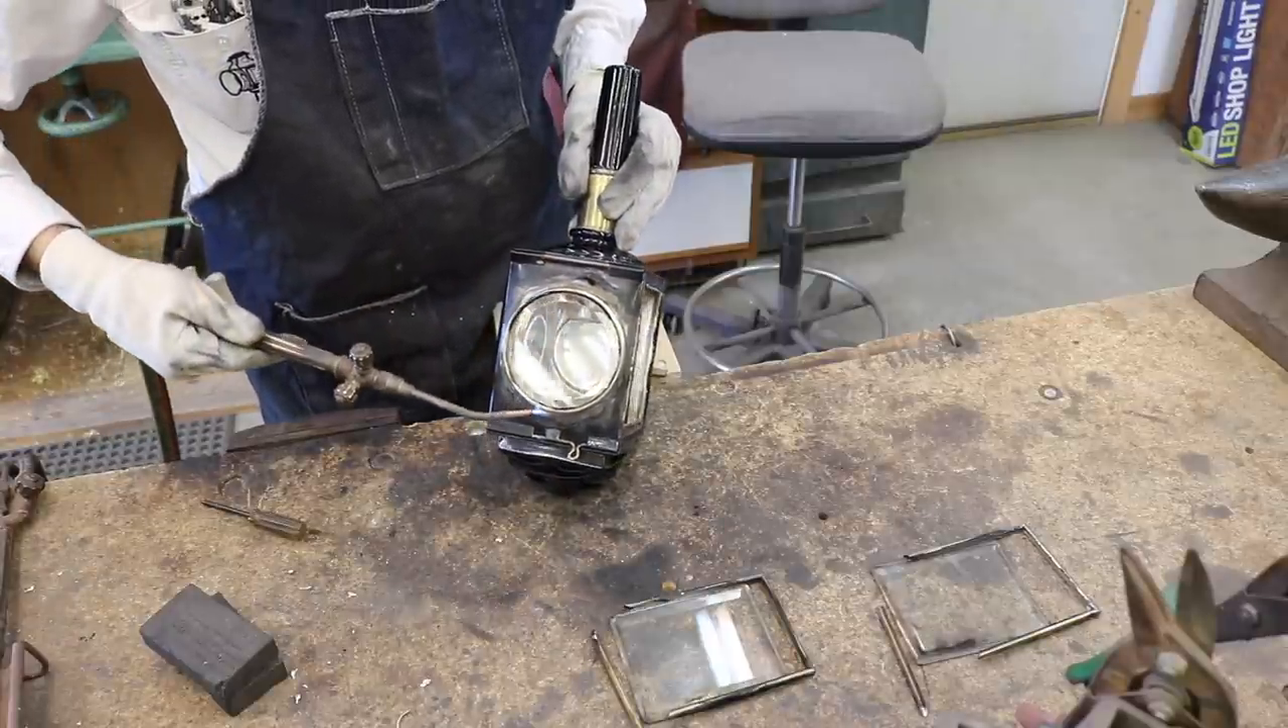The first step is to get the glass taken off the lamp. Here I have all but one off and you can see that I bring the heat in from the base metal out toward the bezel of the lamp.